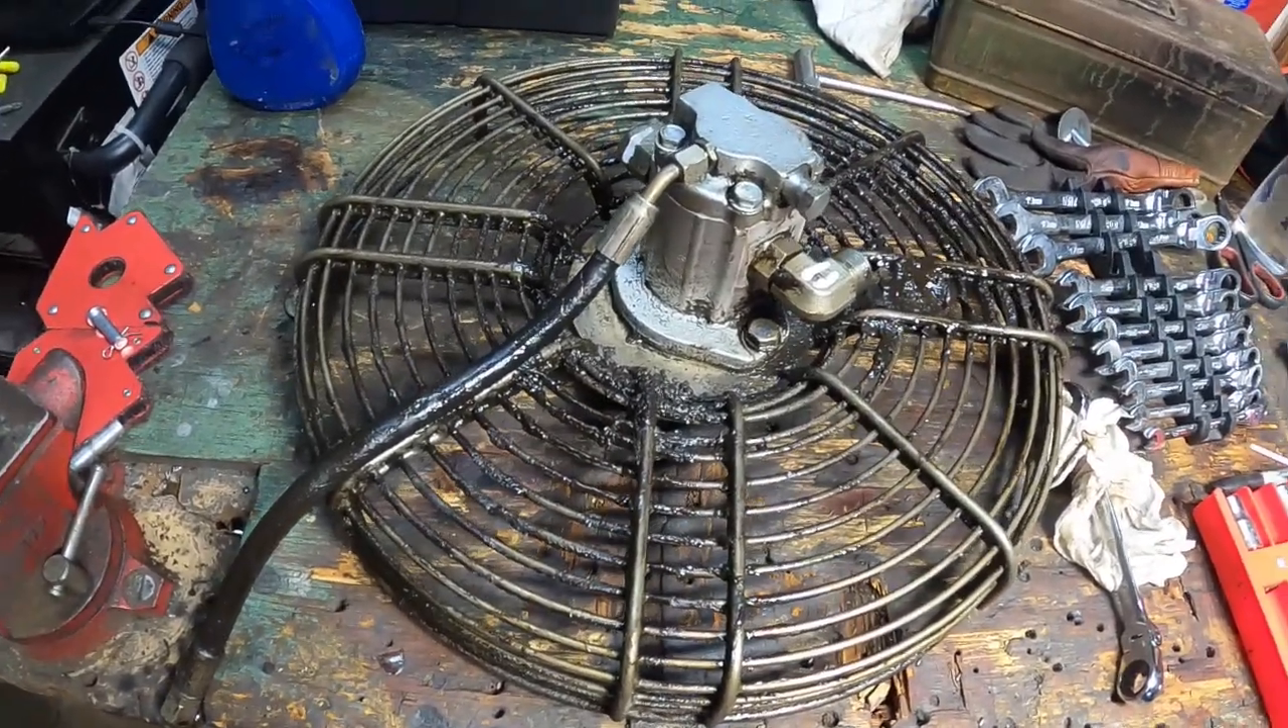Alright, so we finally got this fan shroud and hydraulic fan motor off.